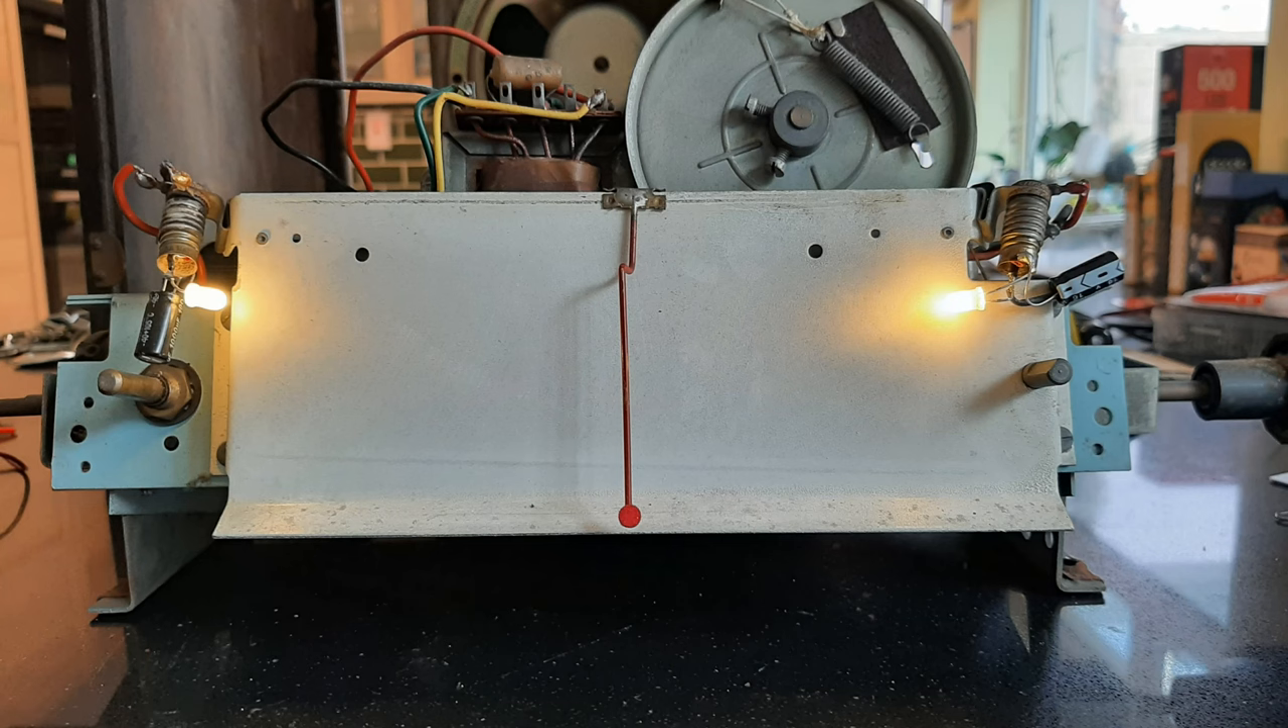Here the LED bulbs are in place now on the bare chassis.